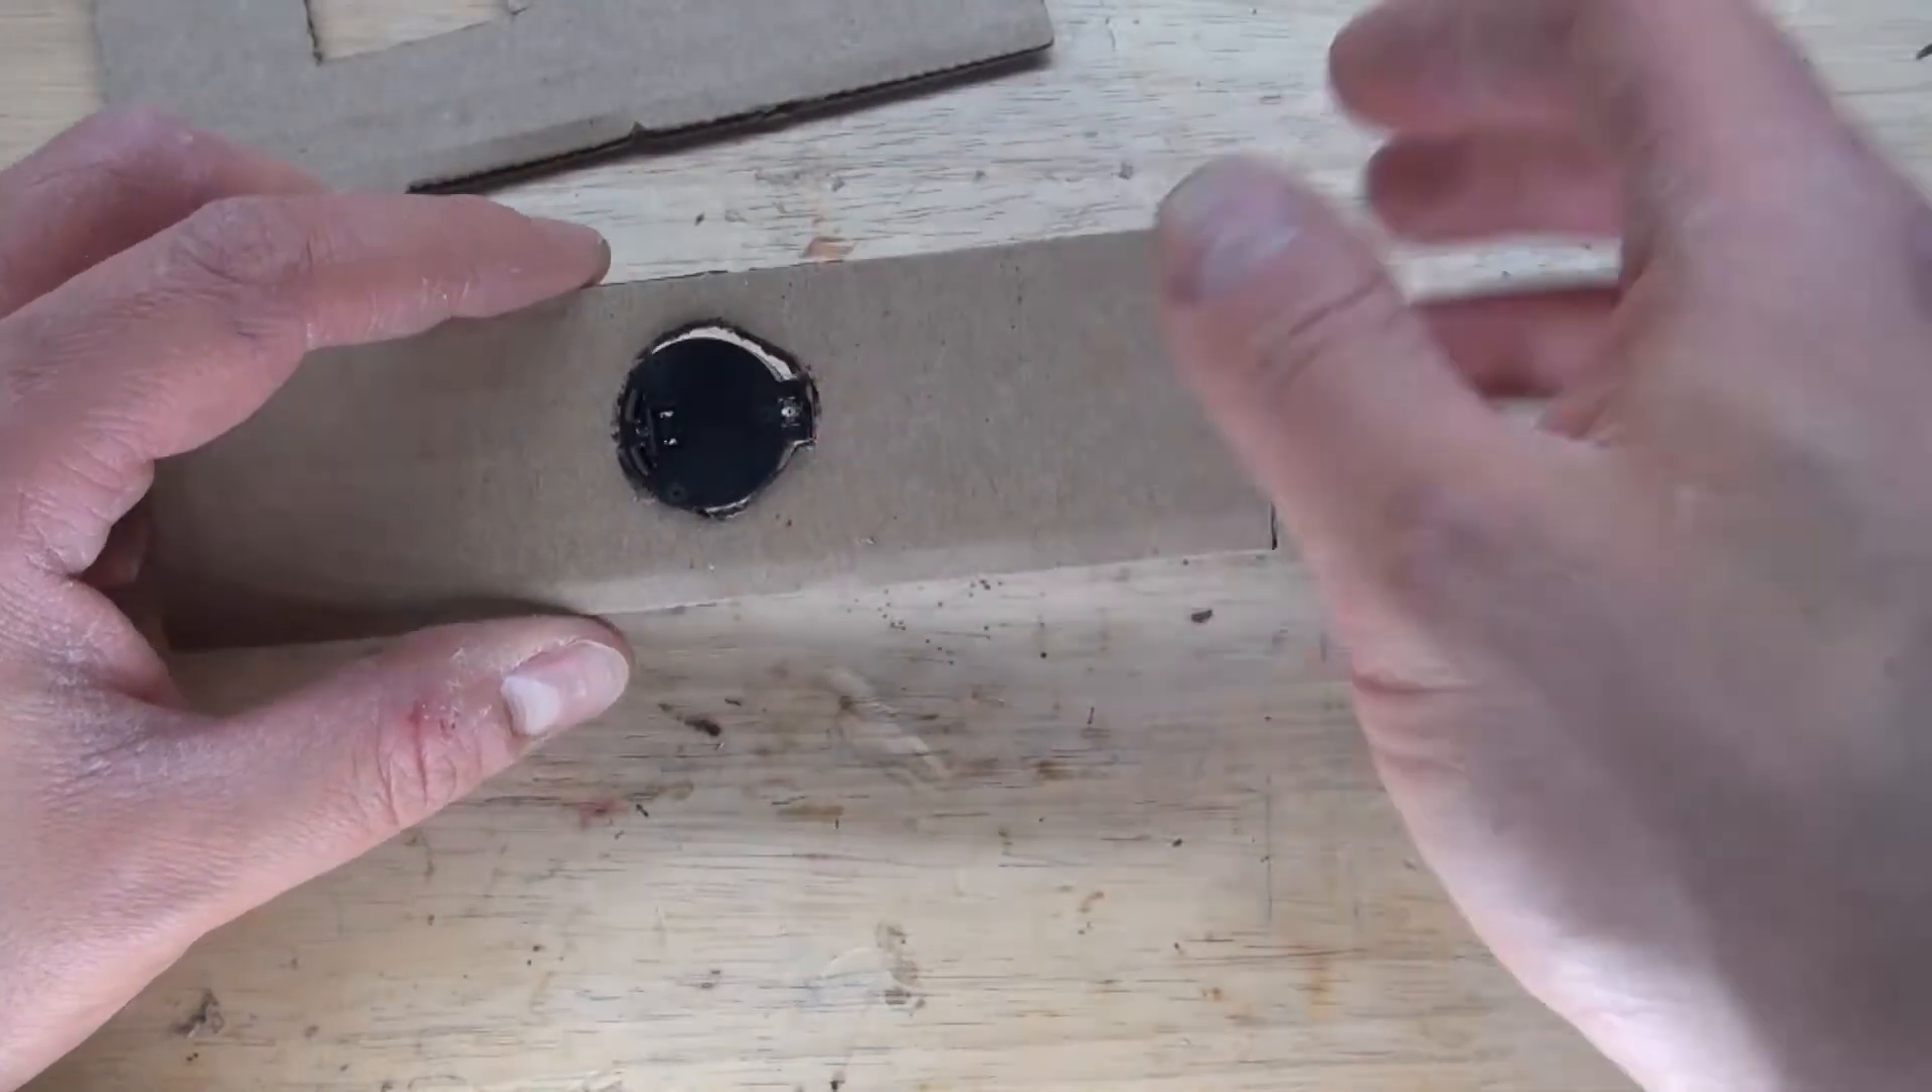Take the 3 -volt button cell battery holder, and as you can see, it's a perfect fit.